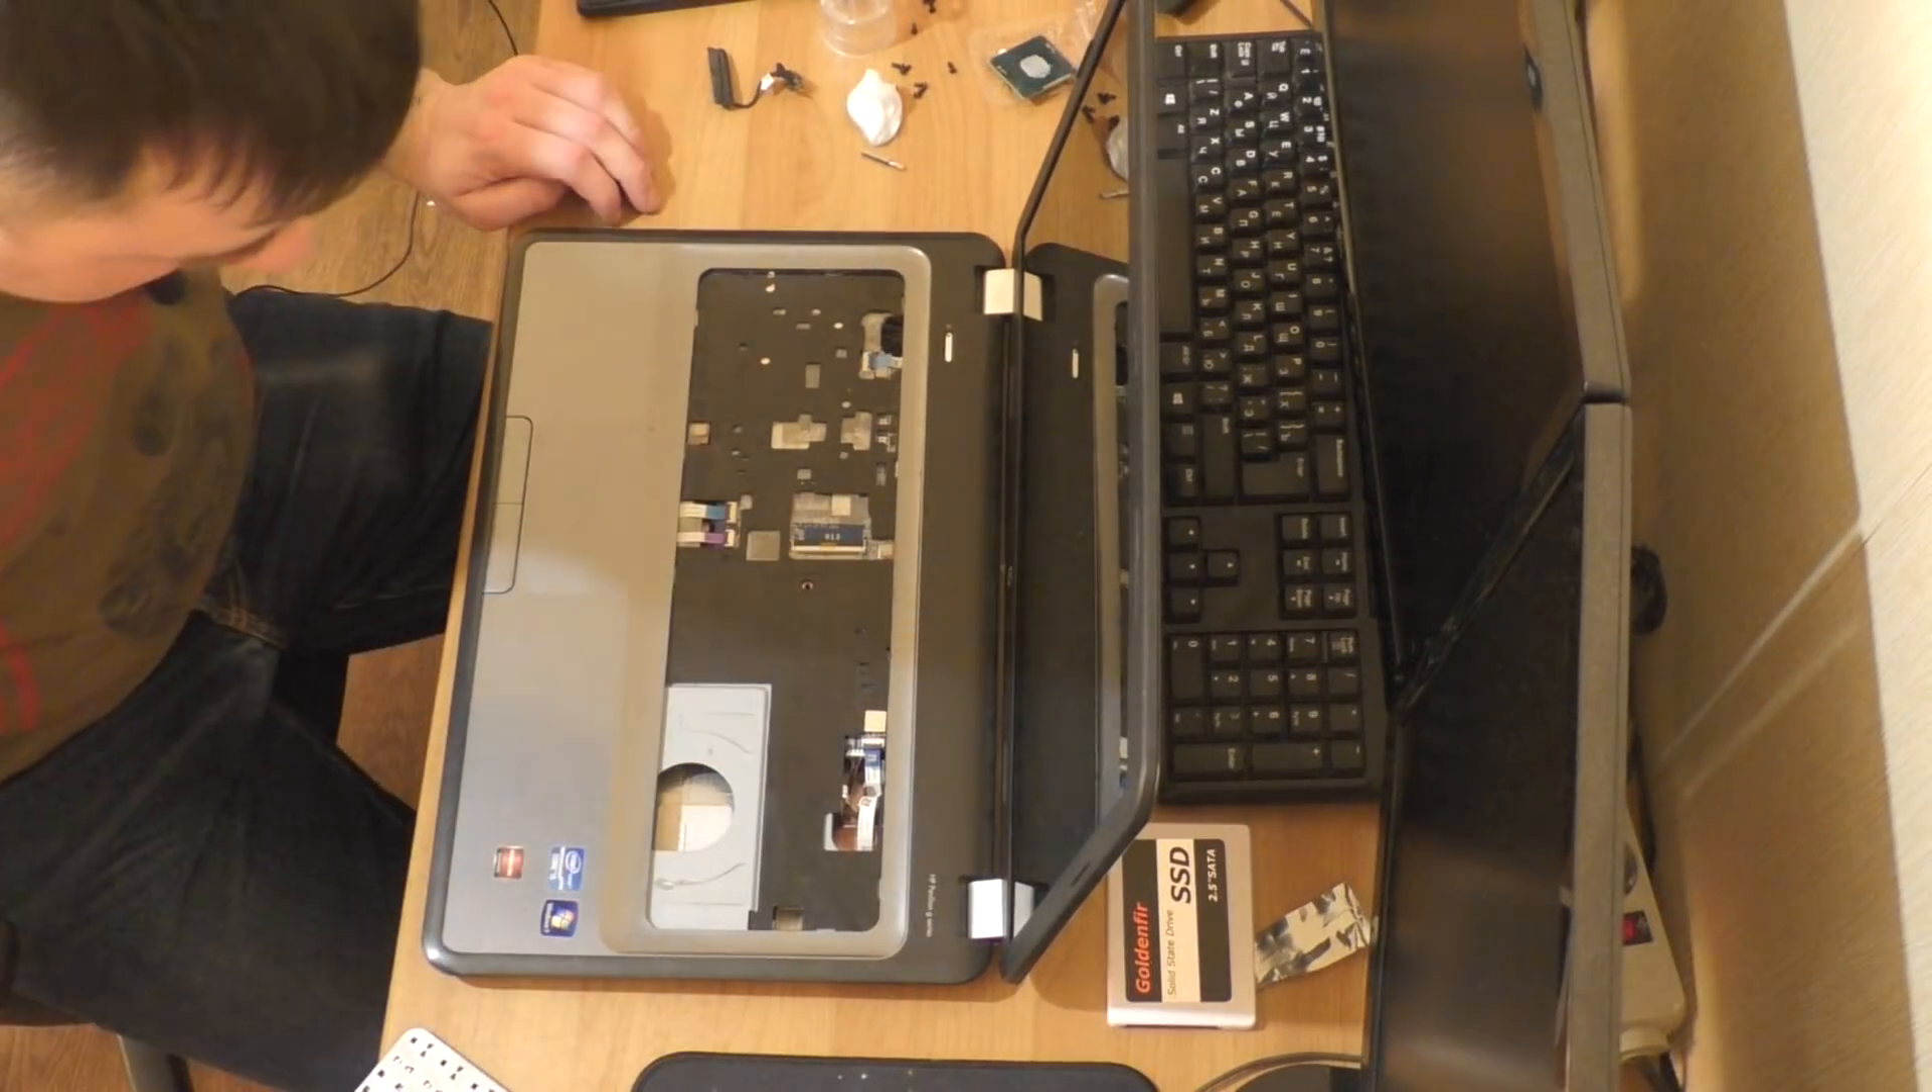У нас остаются два шлейфа для тачпада и можно ставить клавиатуру.